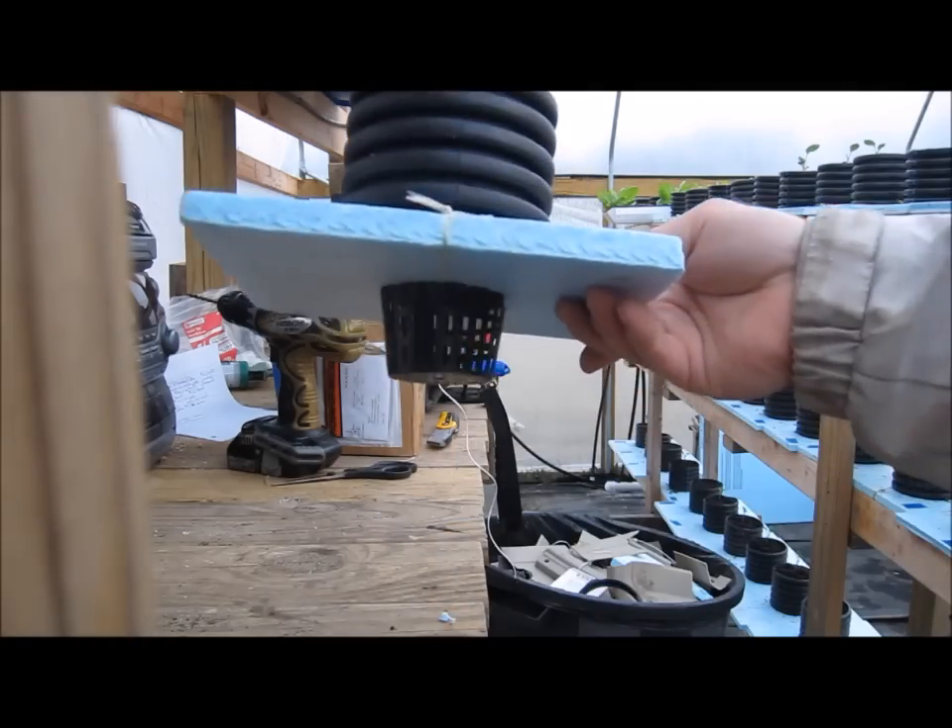We're going to stick the net cup in there. And now, we've got the finished planter.